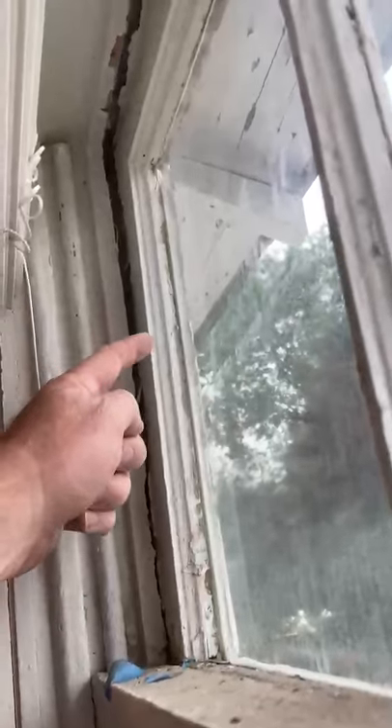And then this window. Here is going to fall out. It's pulled away.